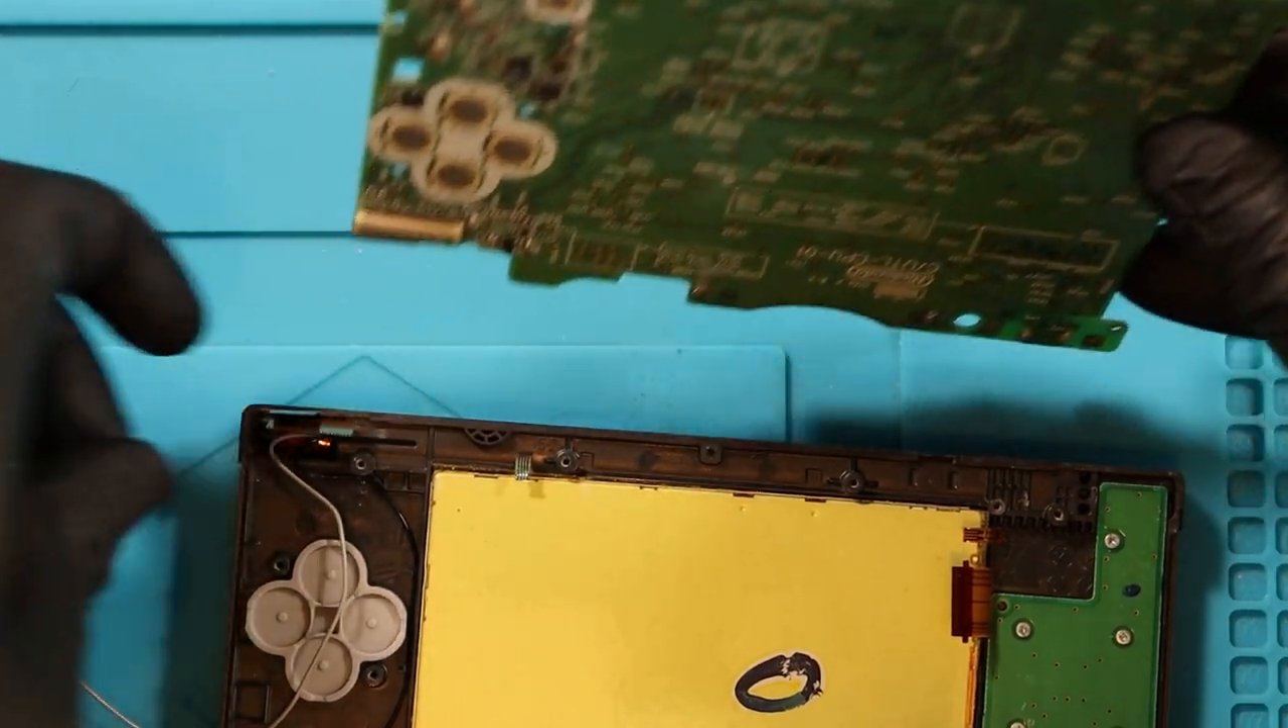And we have freed the motherboard.